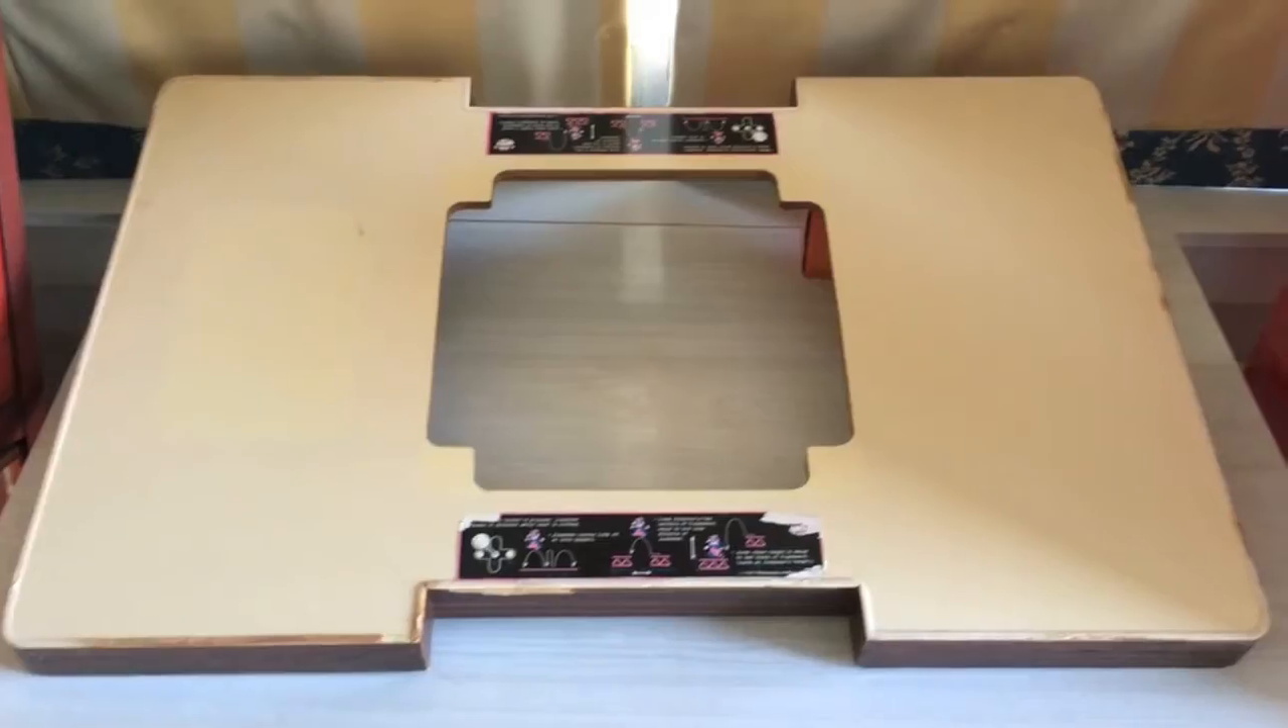Here is the tabletop it's been removed.